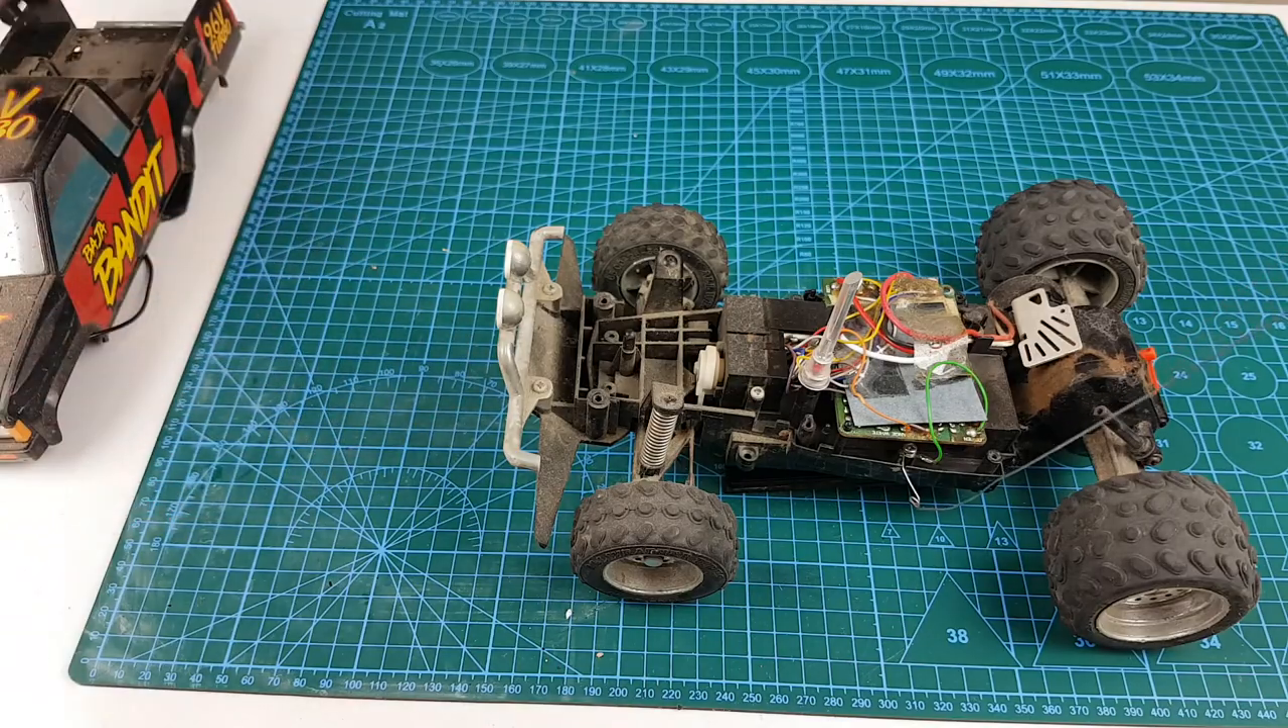So I finally got the lid off and revealed the standard 1980s circuitry, large resistors, large transistors and large microcontrollers all of which today would fit on a 50 cent coin.